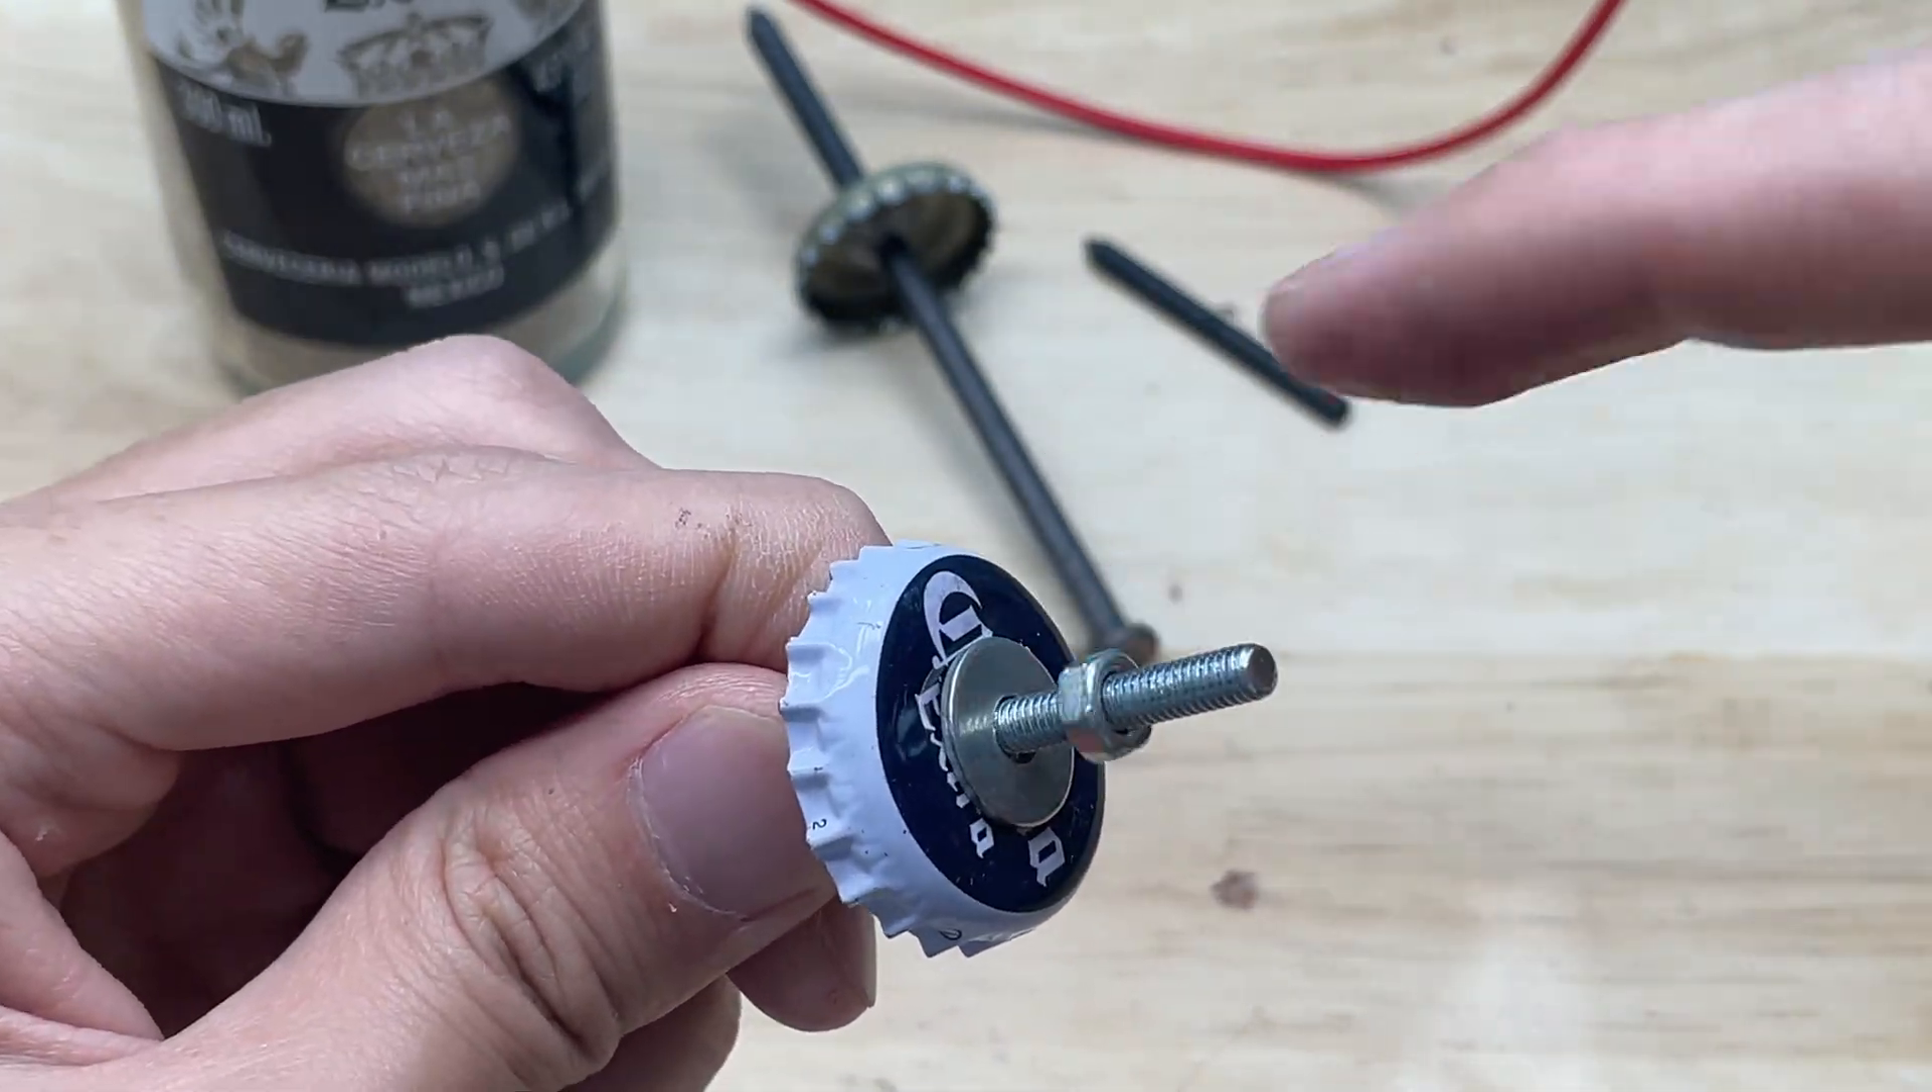The bolt is inserted through the drilled hole in the center of the cap.